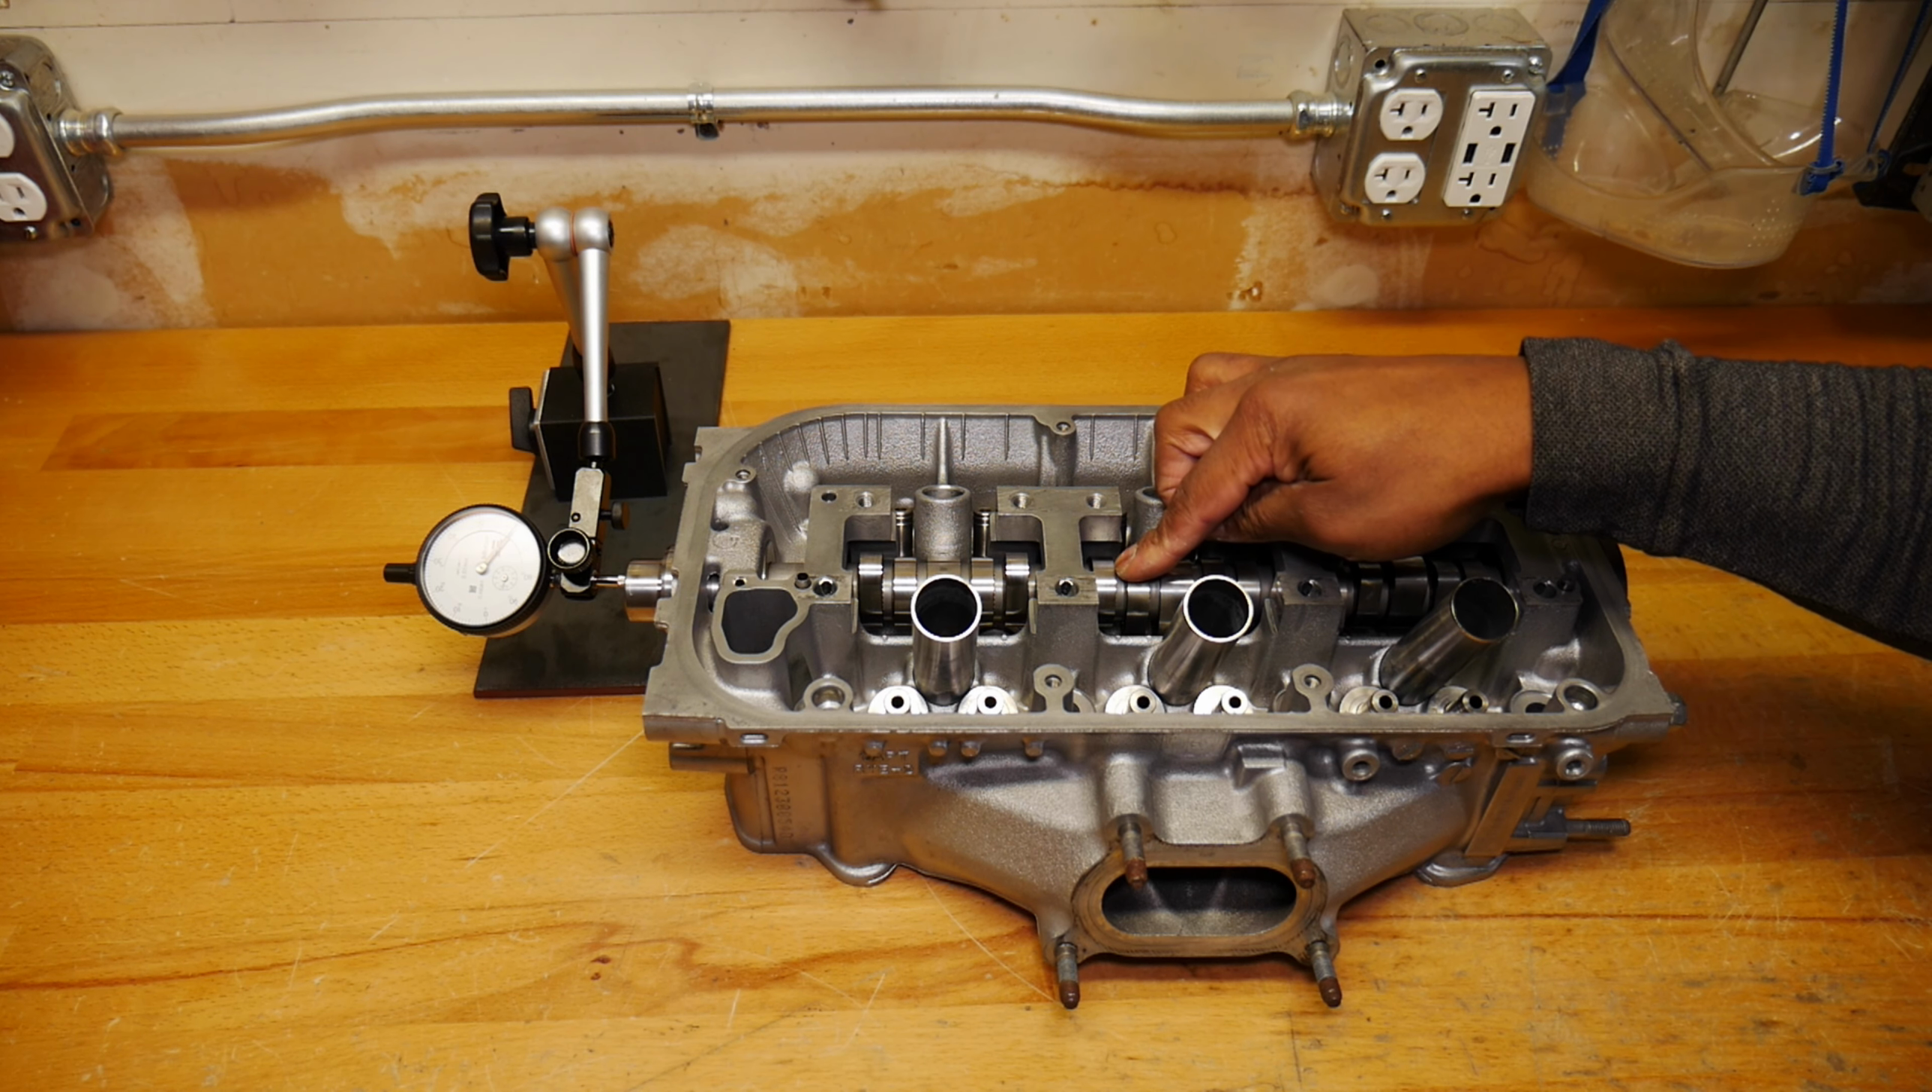And so what I've done is I've got the camshaft back in here. This is the front cylinder head.